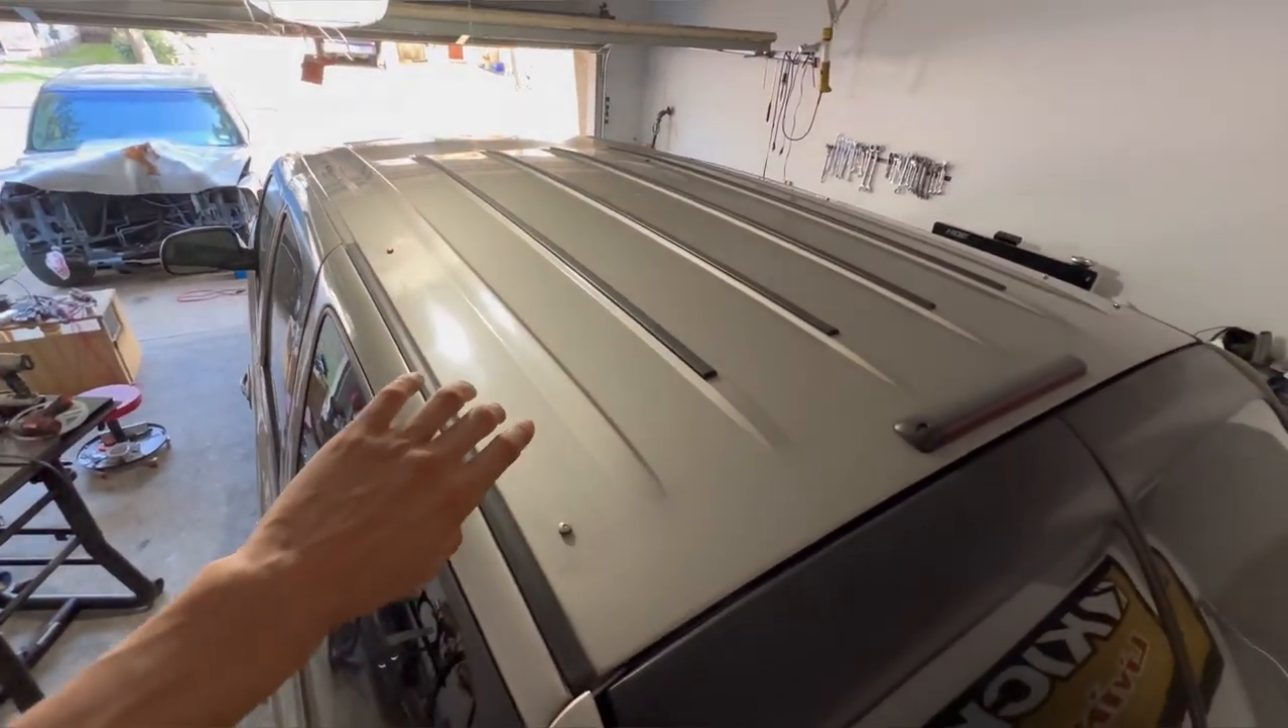And the brake light i'll just leave here for now but later on i do want to take it off because it's kind of small and i don't like these too much but you know that's fine now.